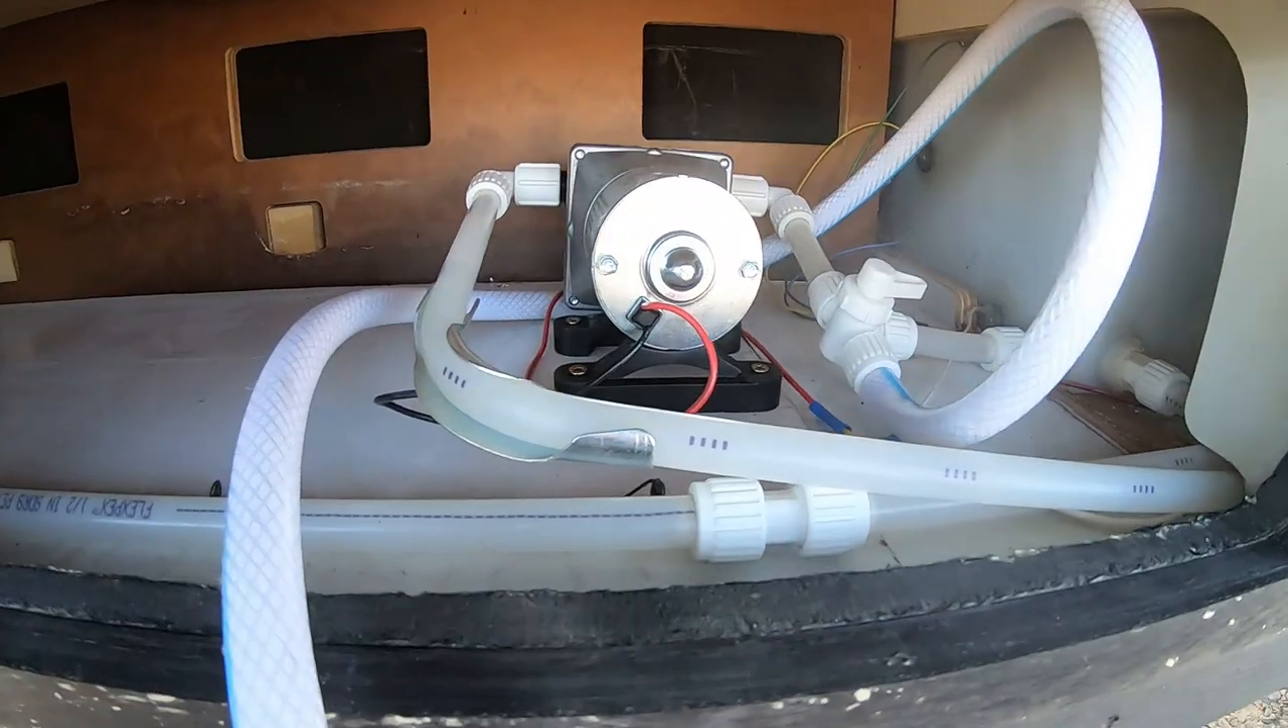Alright, well I got it all hooked up, the wires are hooked up, got the hoses hooked up, got the valve on, now we test.